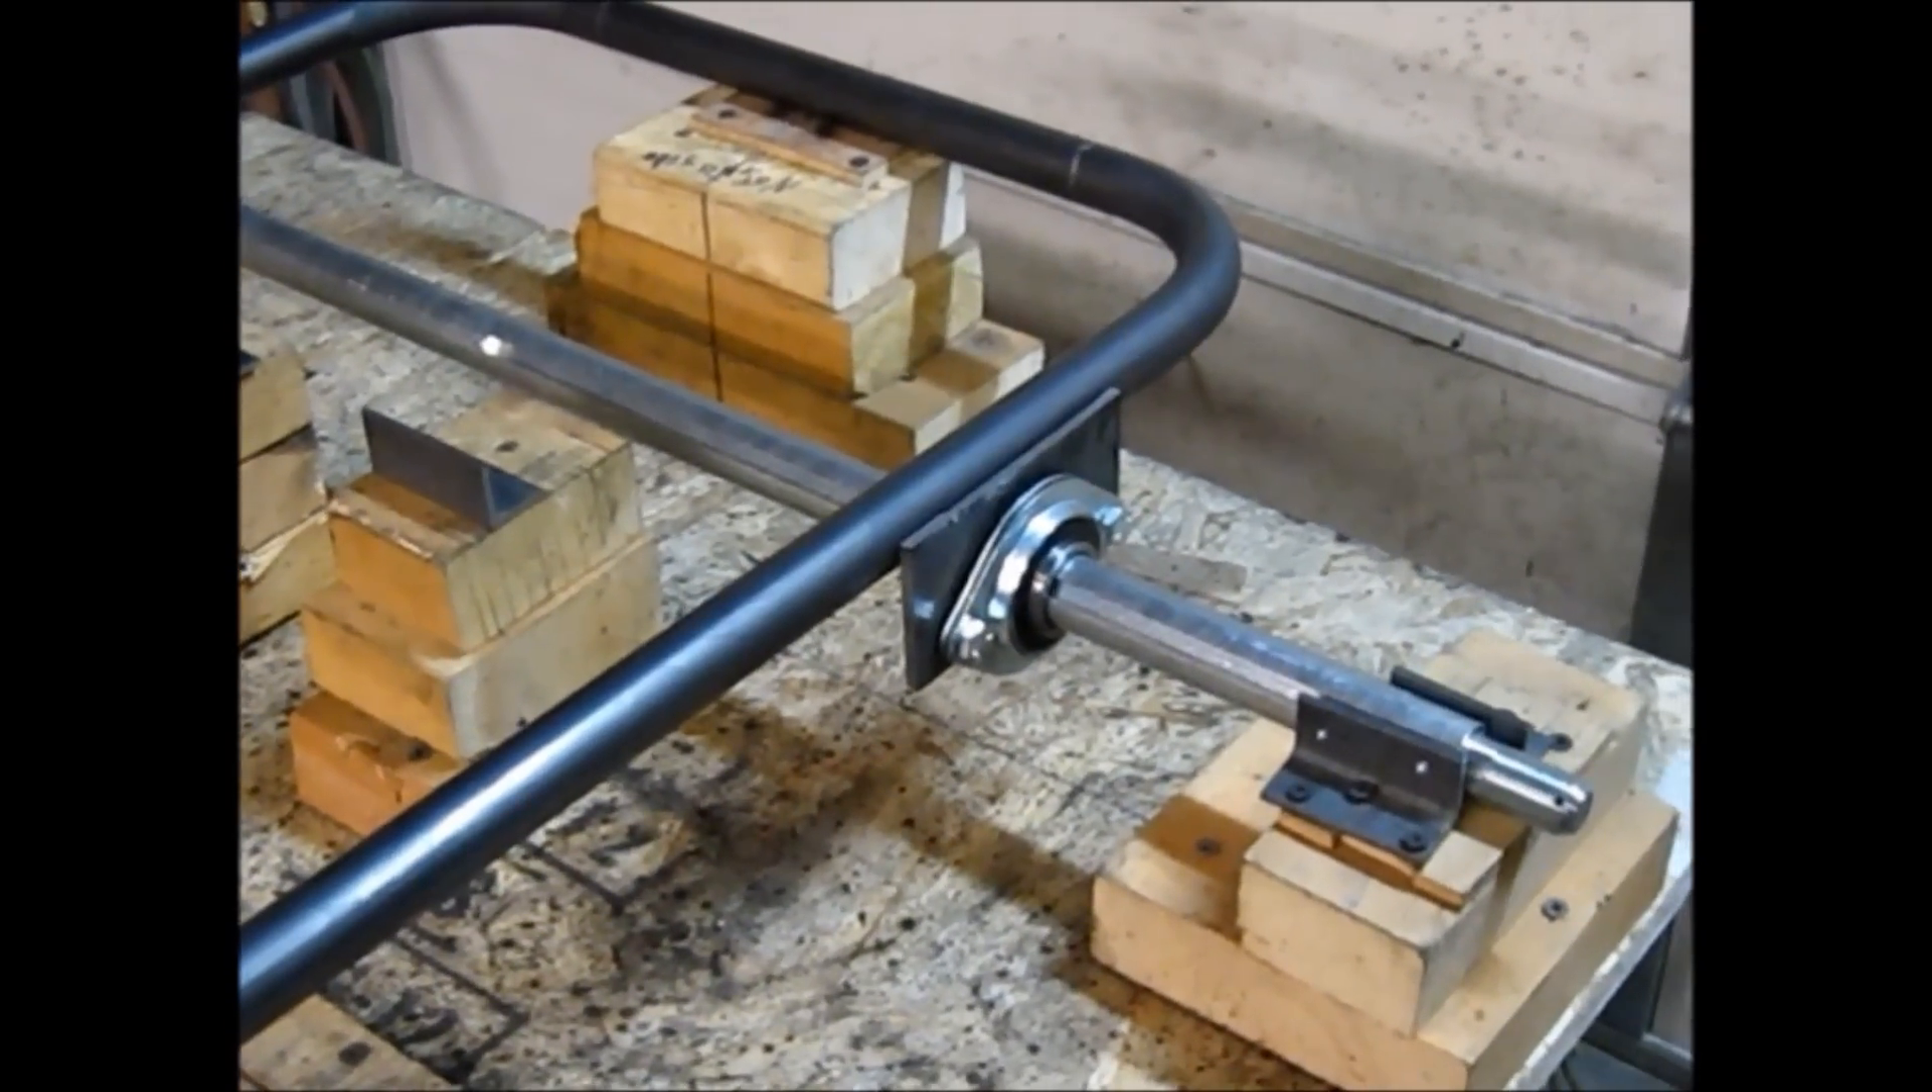I just slid an axle in there with the hanger and the bearing in place so you can see how that goes together.